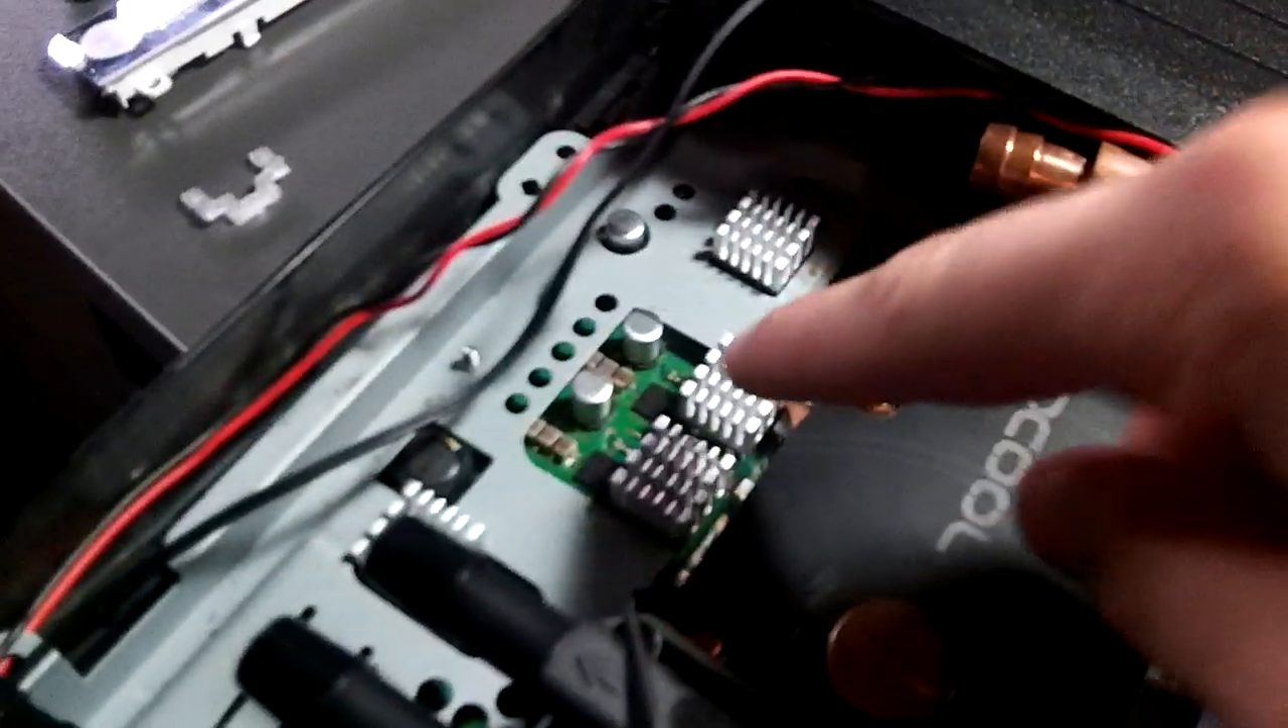I also had a couple of leftover heat sinks that I threw on some of the chips.